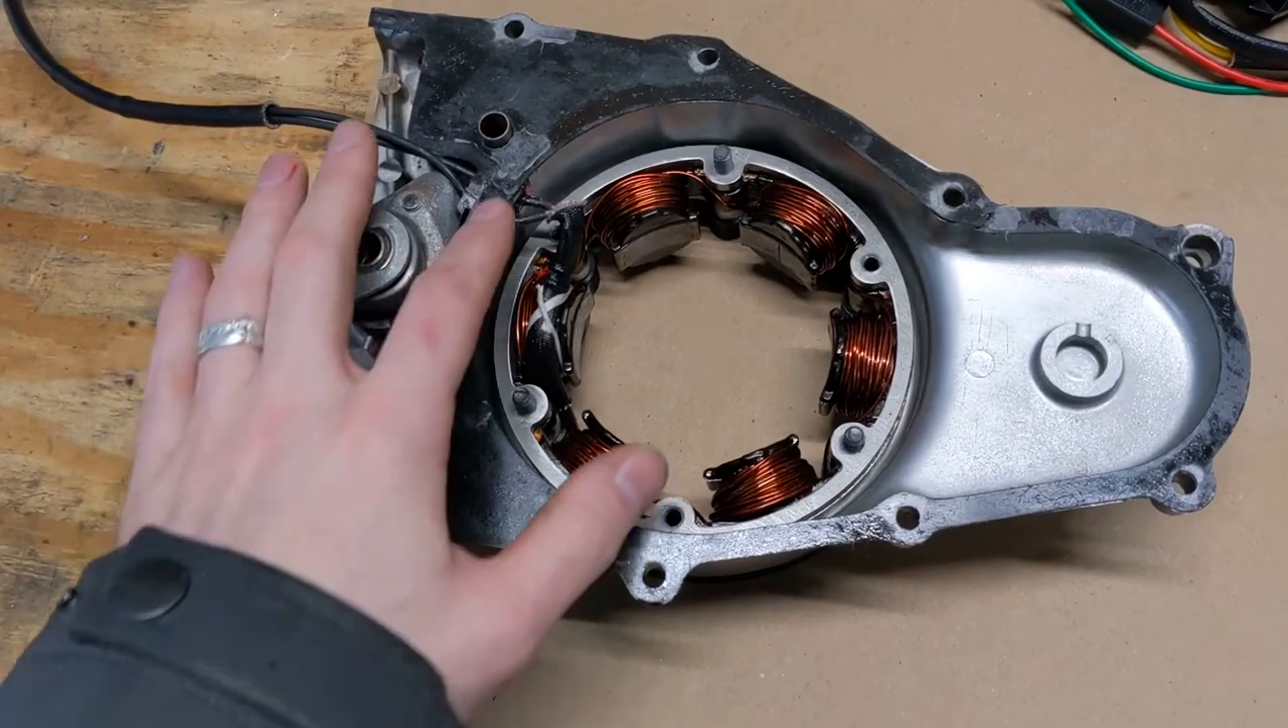So as you can see here, I already have the stator installed in the case.